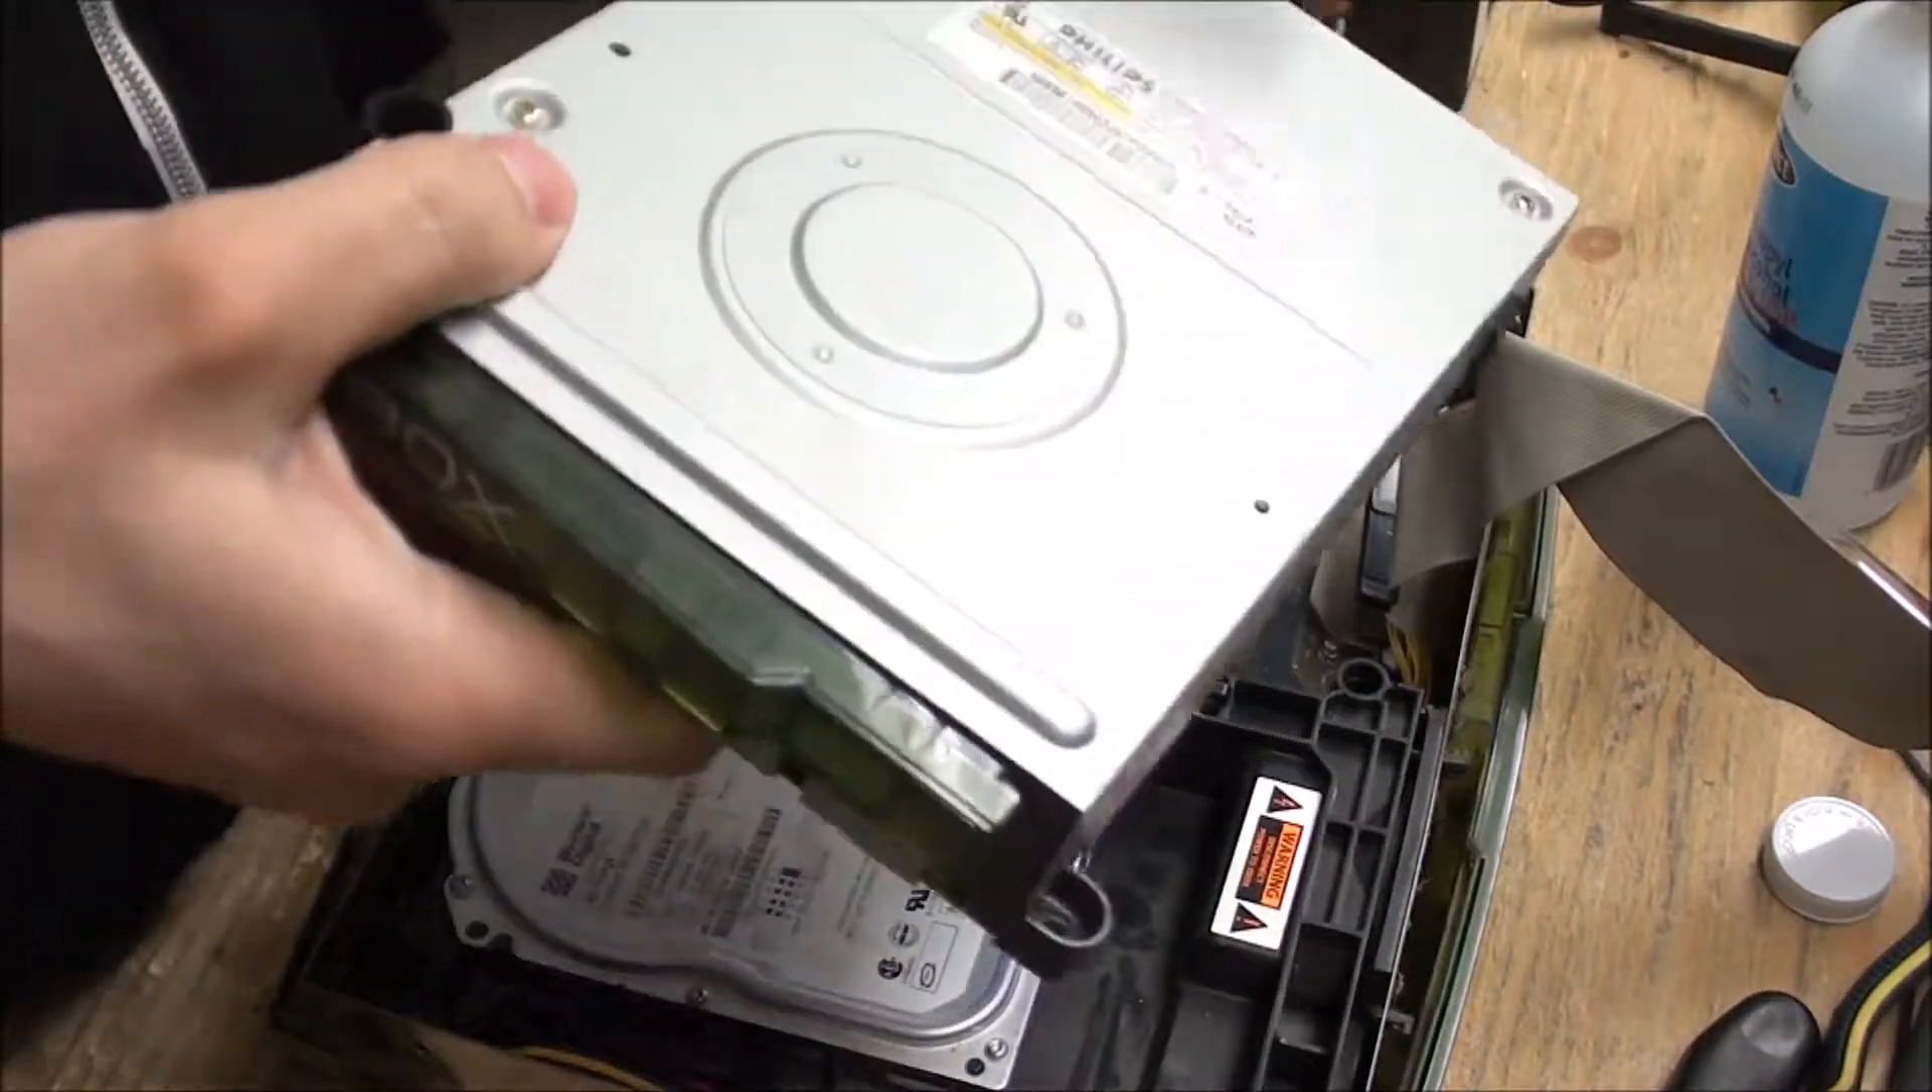Well now you have the CD drive out.